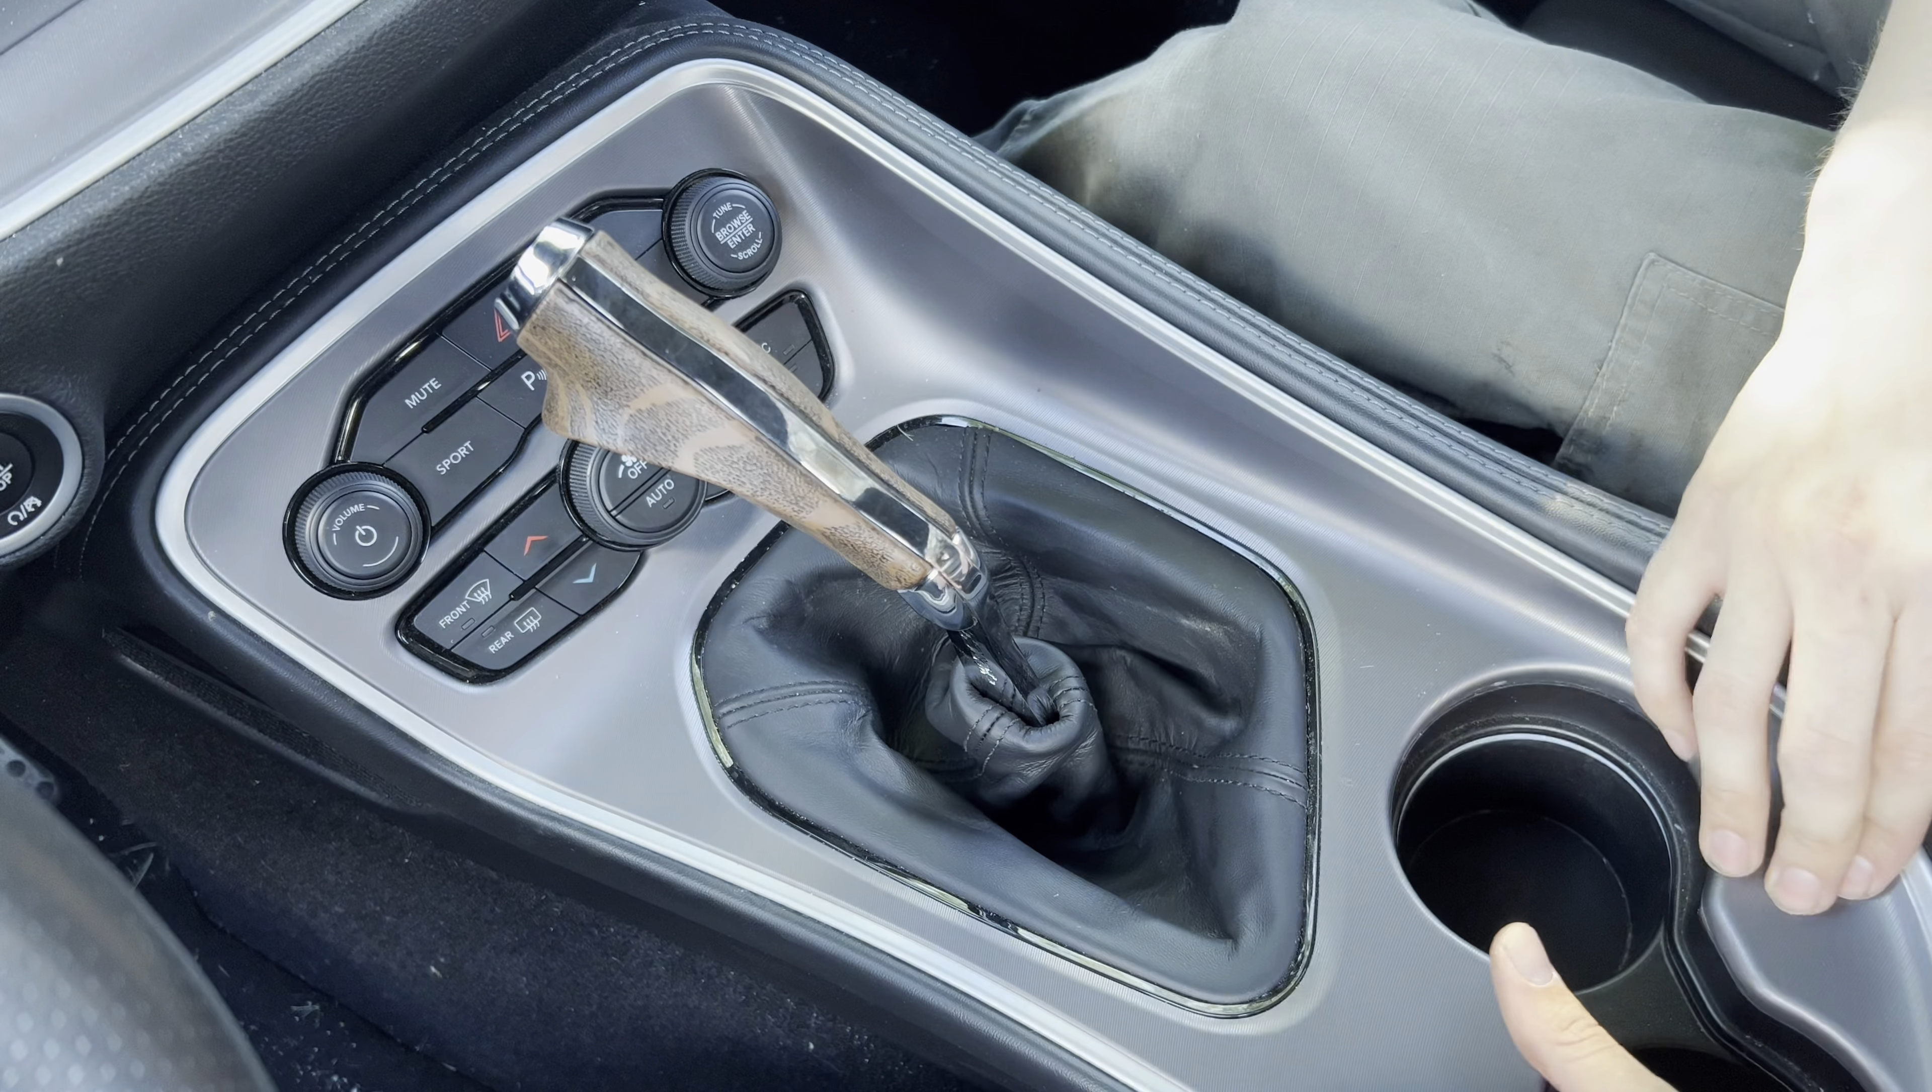And, there we have it. We now have a pistol grip shifter.